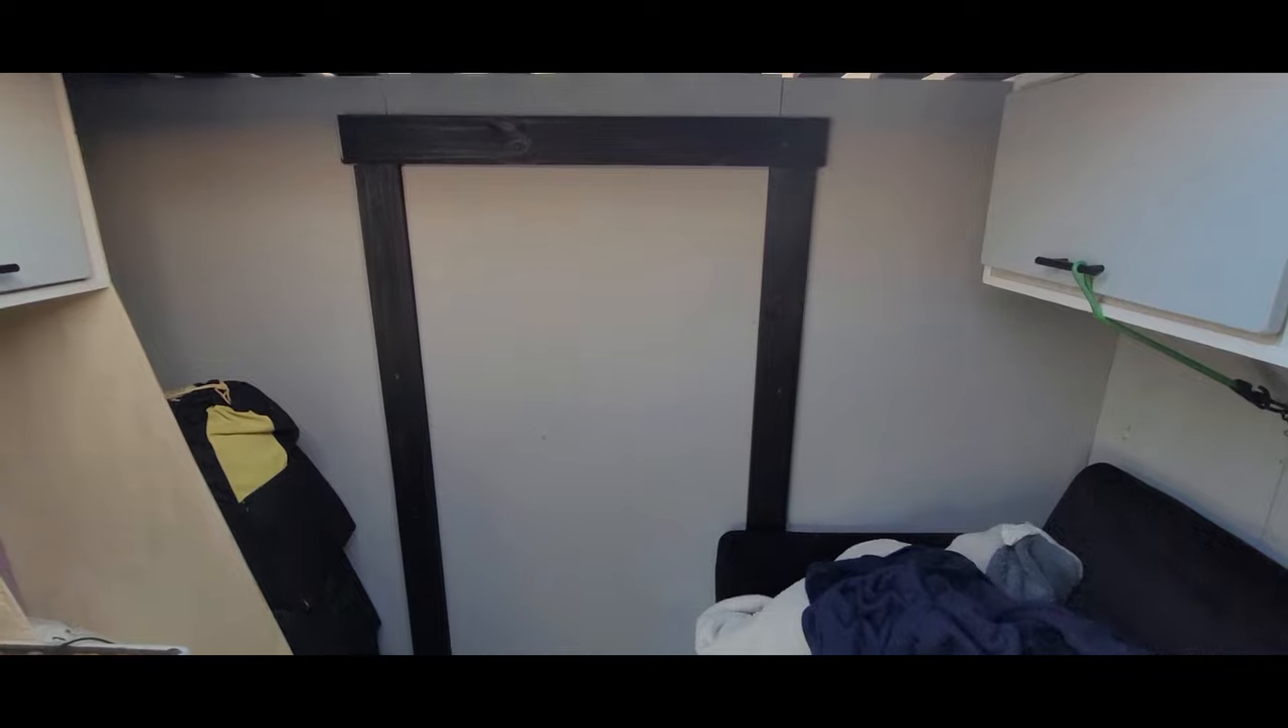And finally, I installed the one by four trim around the door.